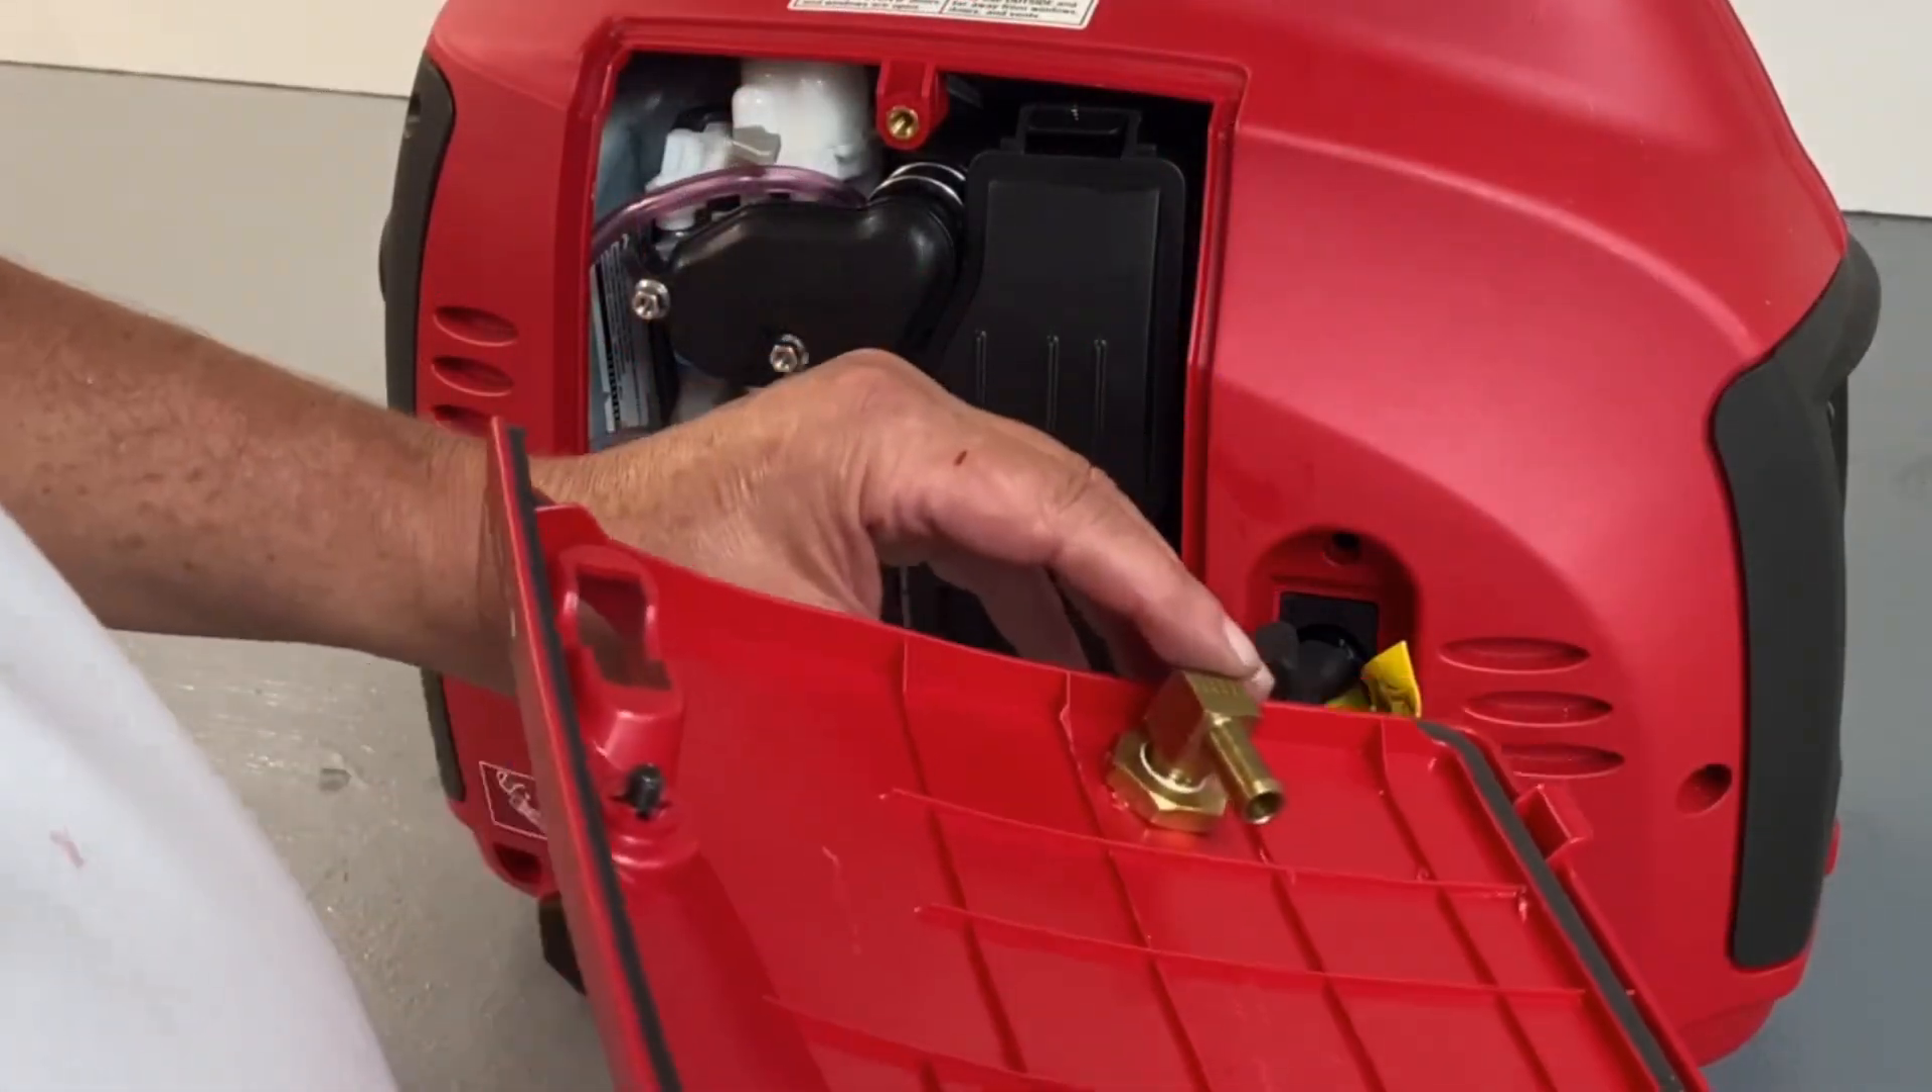Okay, now that we got our bulkhead installed on here, we can go ahead and hook up our hose.